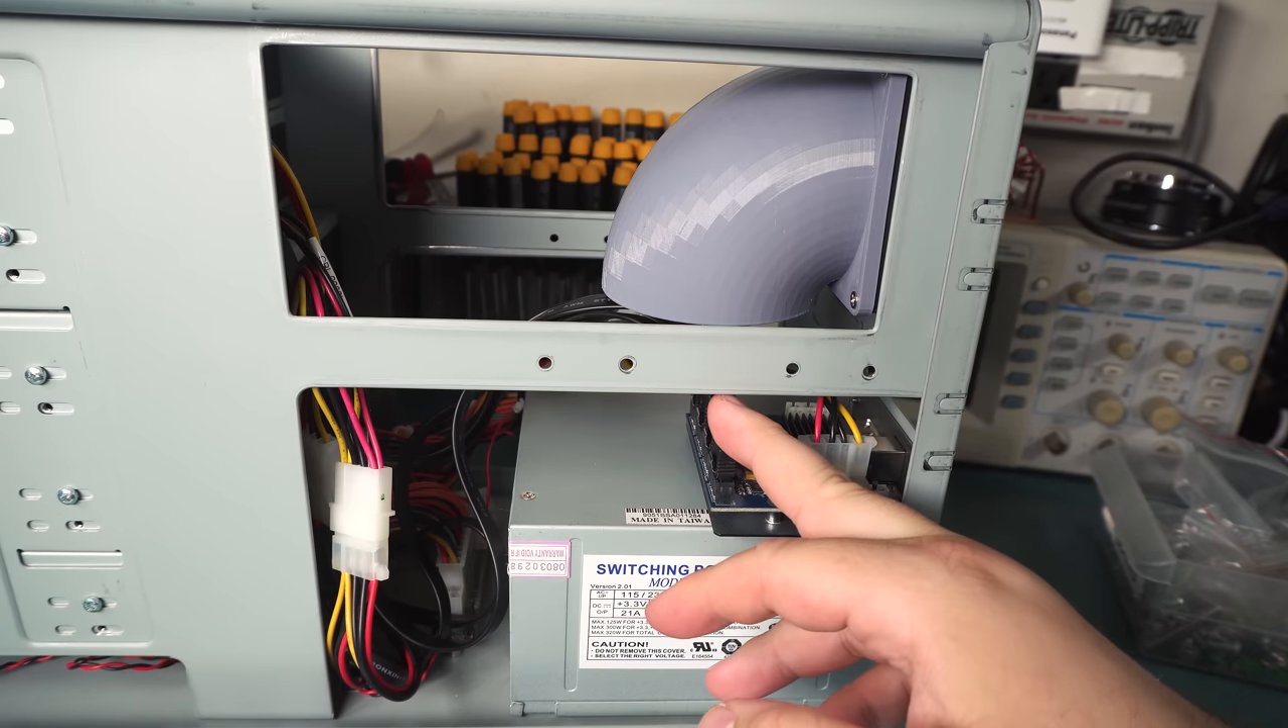Okay i've finished all the cable management and finished installing the nice little duct.